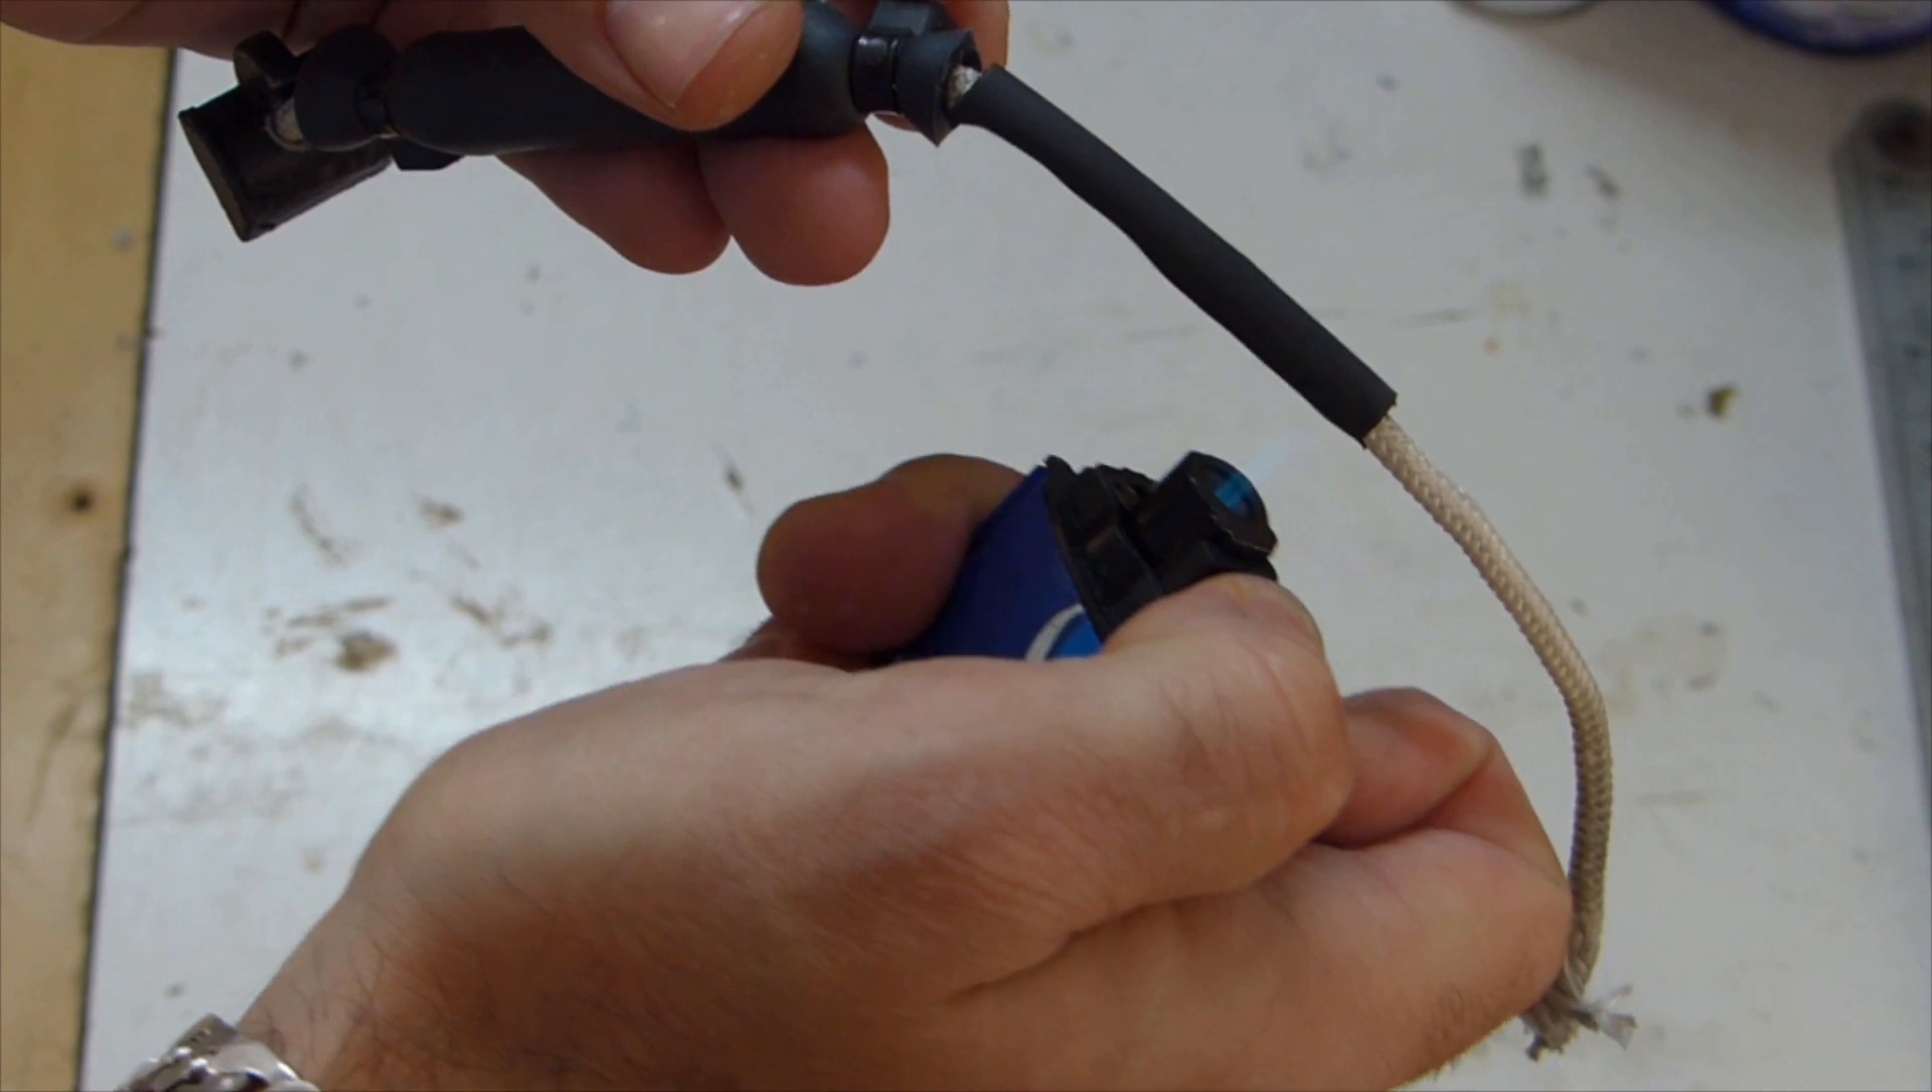On the 20cm rope that will be sliding inside the bow when loading and releasing repetitively, I put a piece of 5cm heat shrink to protect the rope from wear and tear.